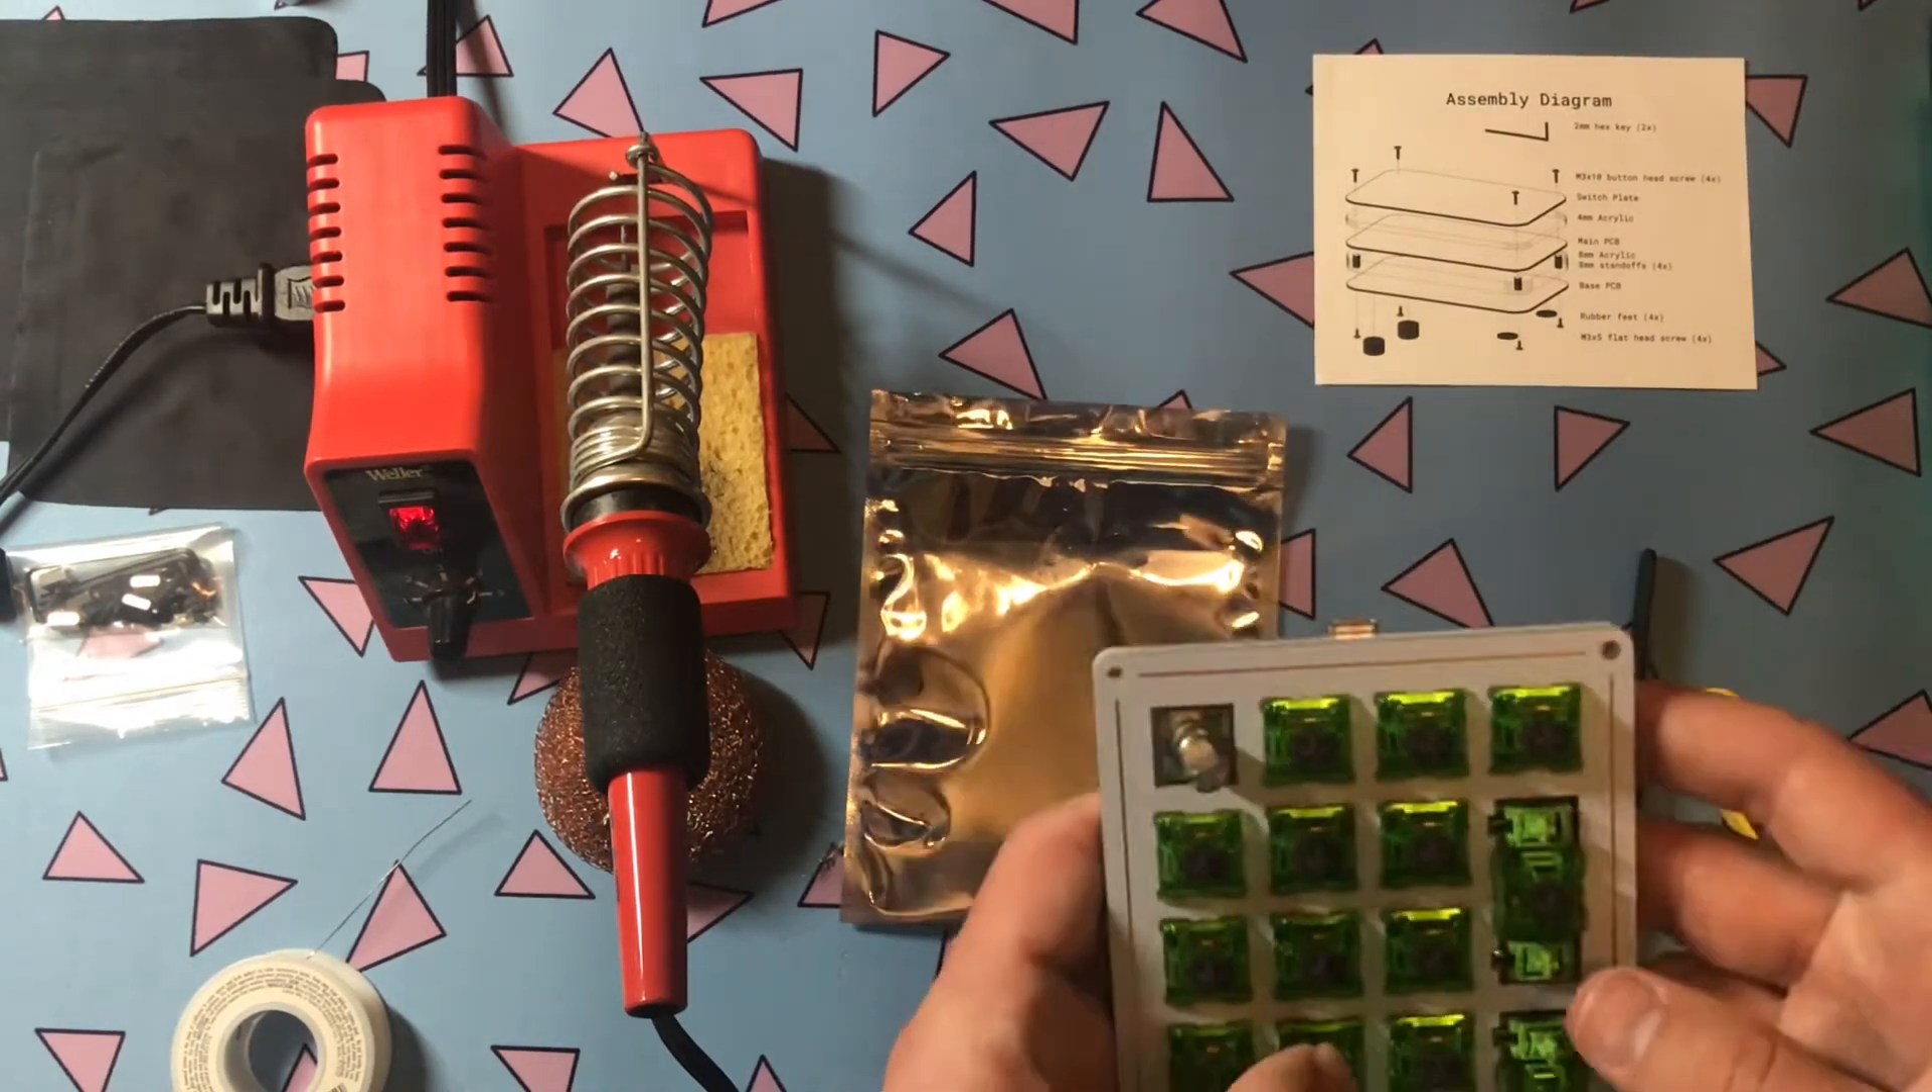Okay, so I've got all my switches in.